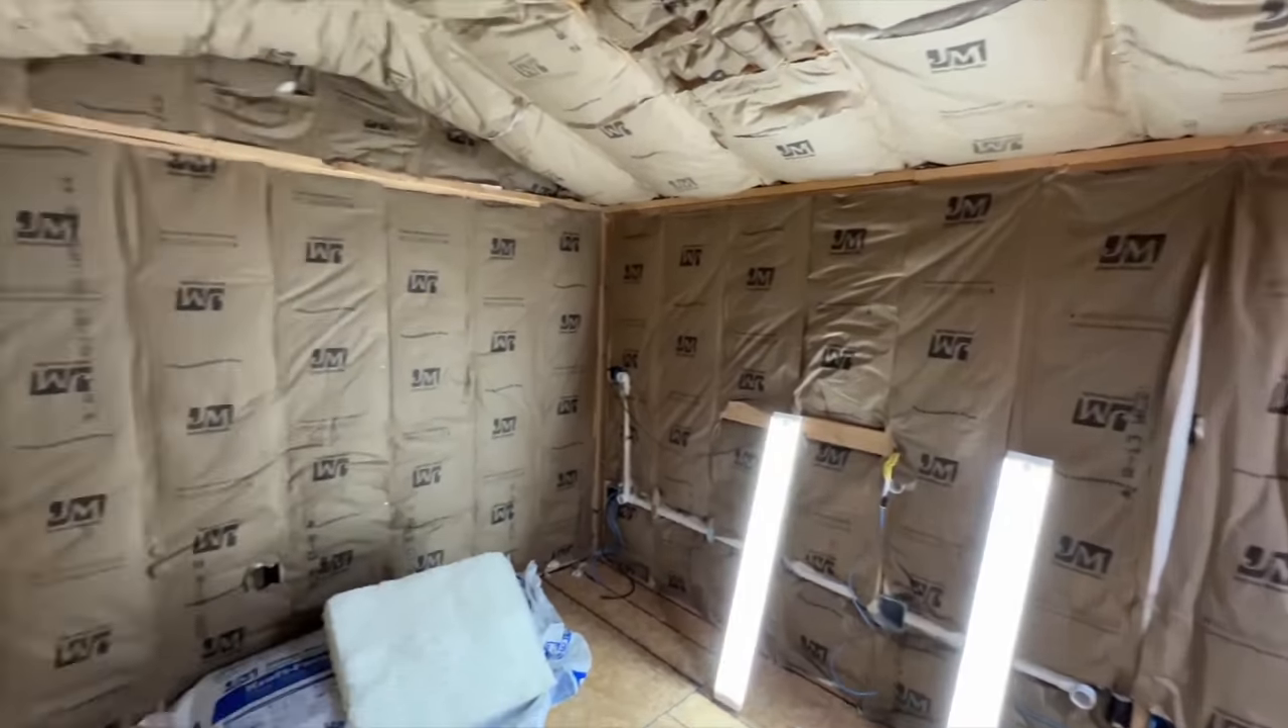Got the insulation done.